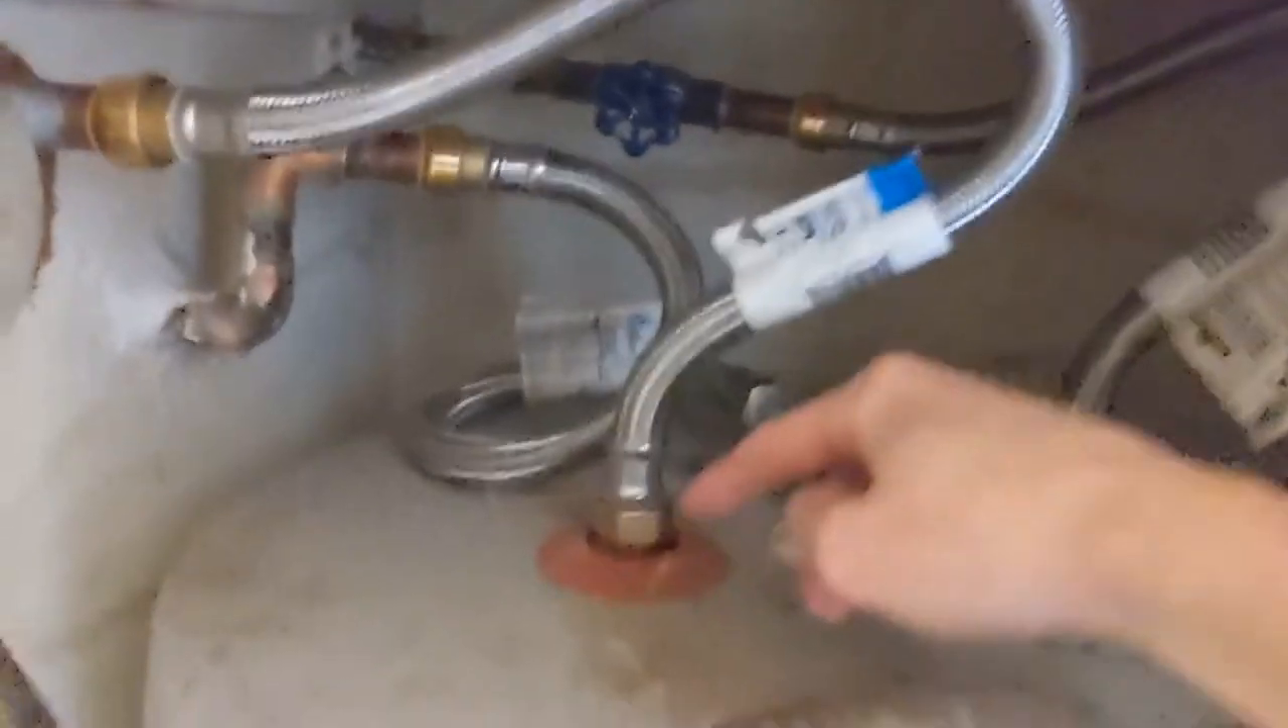All right, we've got the new hoses on. It wasn't too bad.